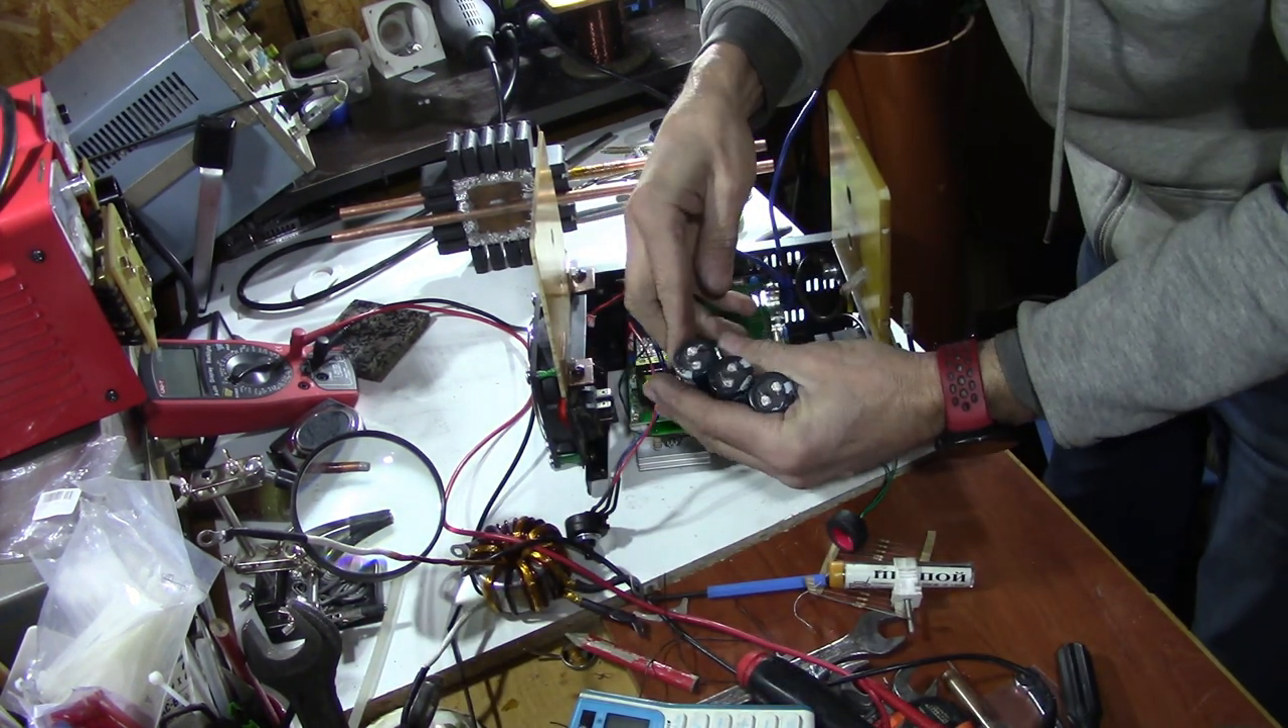Осталось сделать подключить вот эти электролитические конденсаторы три штучки.